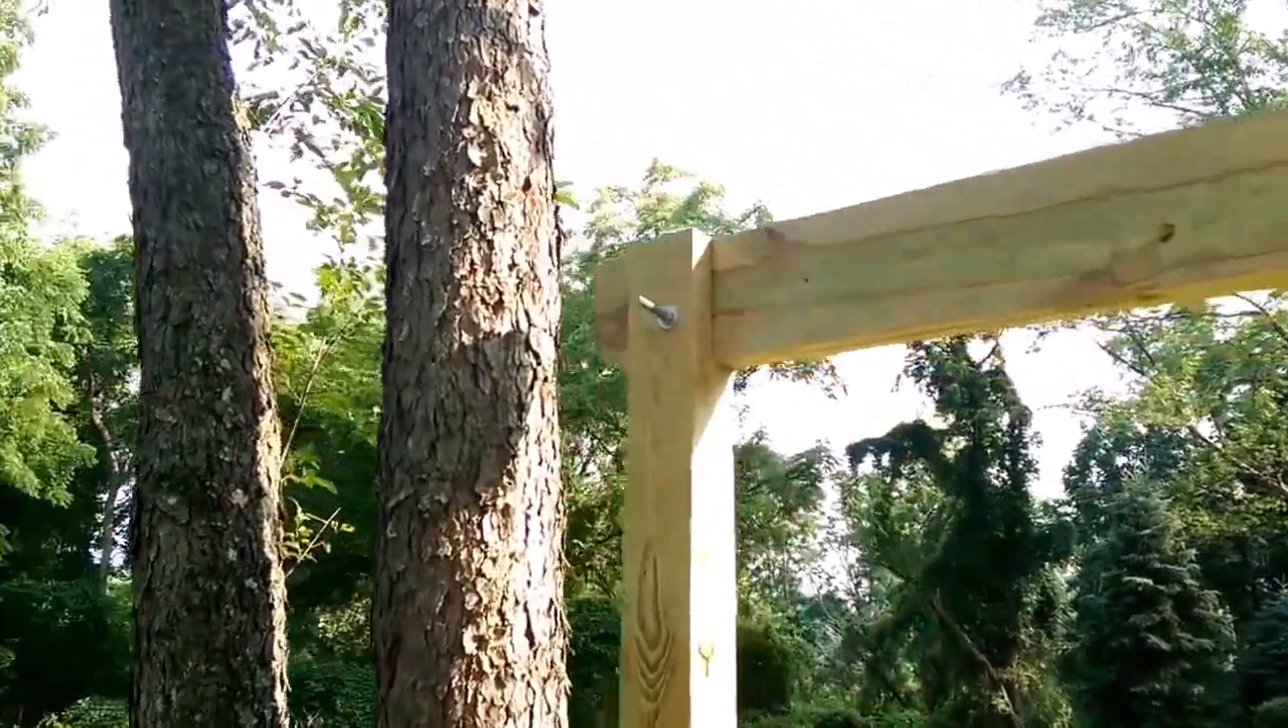Okay so I have the beams up so now as you can see they rest on that little notch that I did.